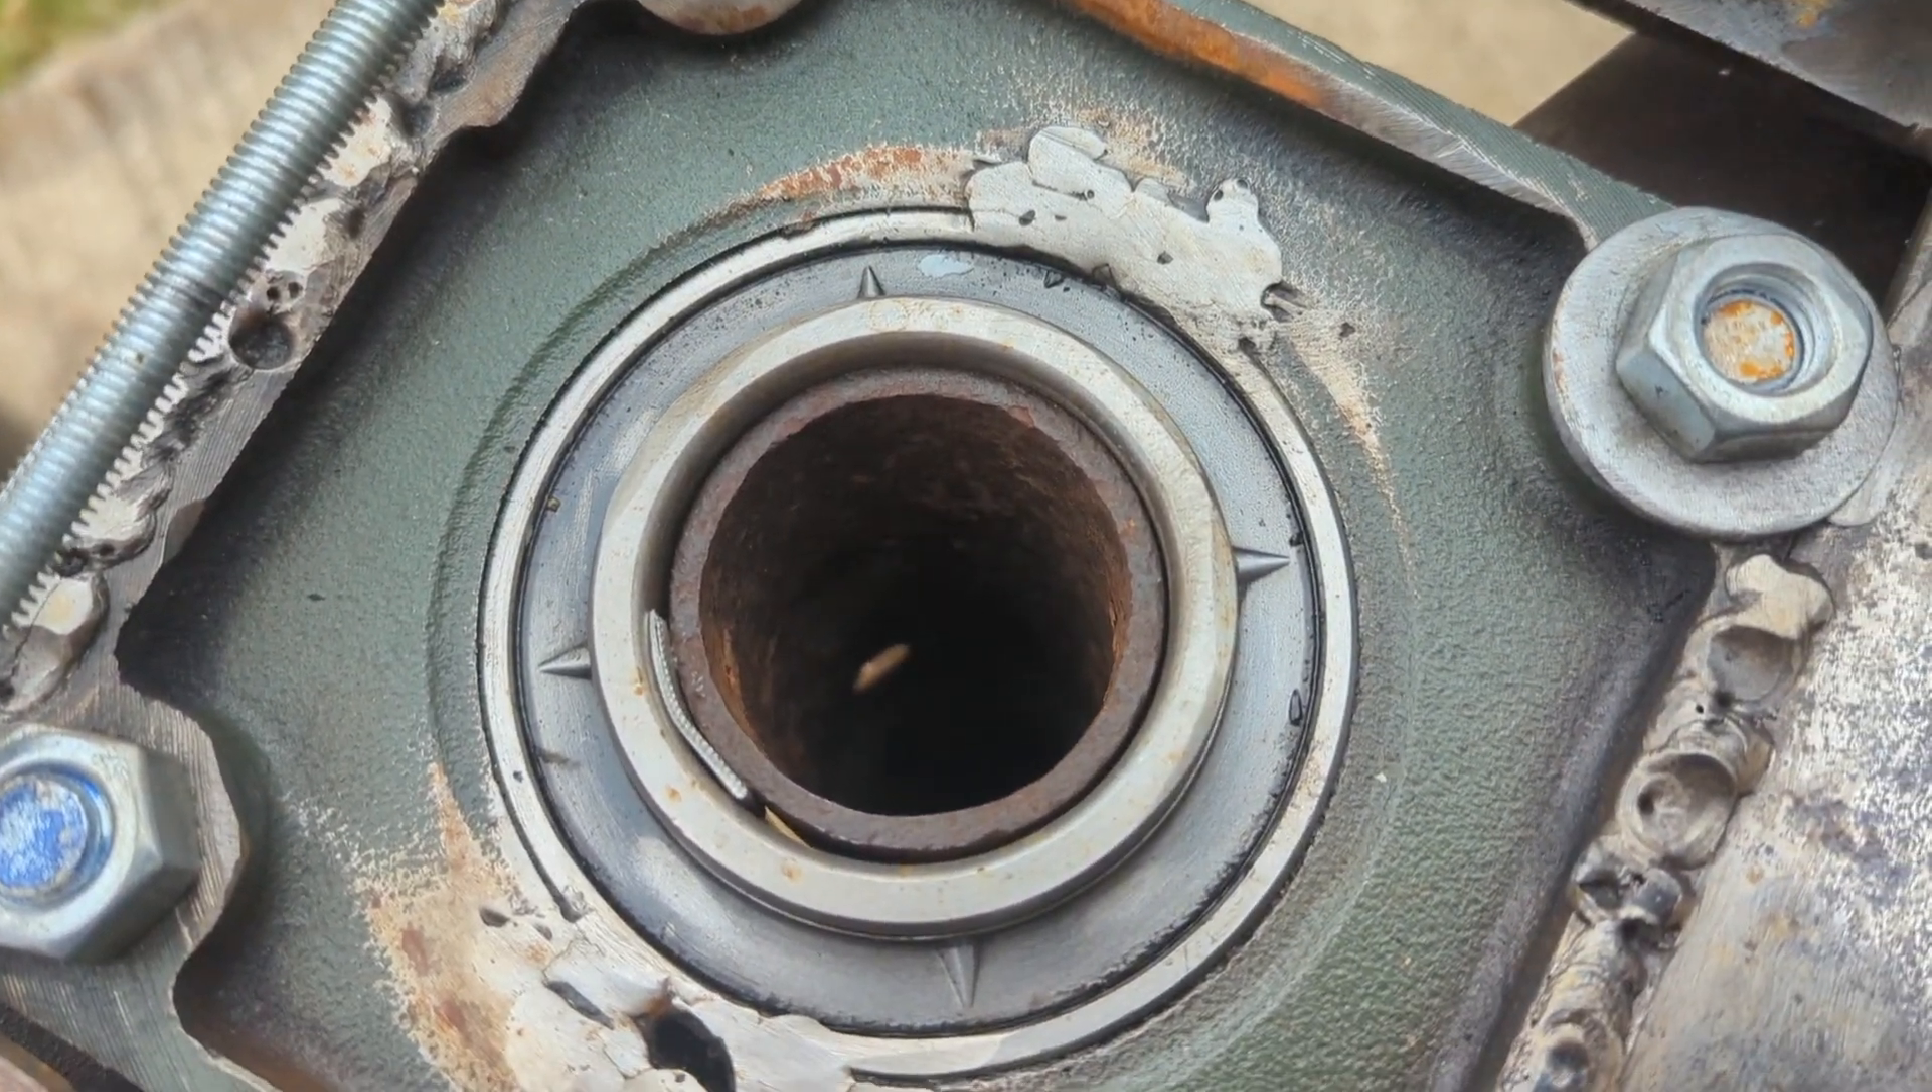You can see the ID of the bearing is slightly bigger than the OD of the pipe.